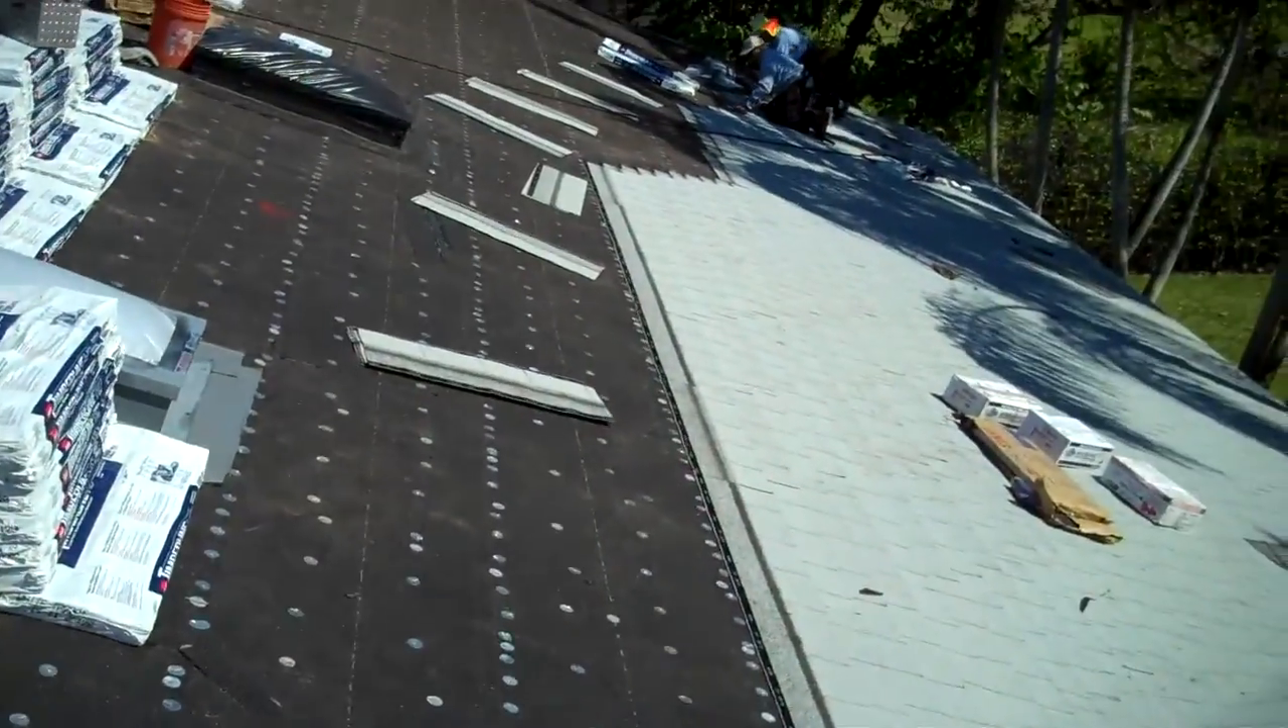Okay, we're going to come around the other side of the roof, and we have our shingle crew installing shingle.